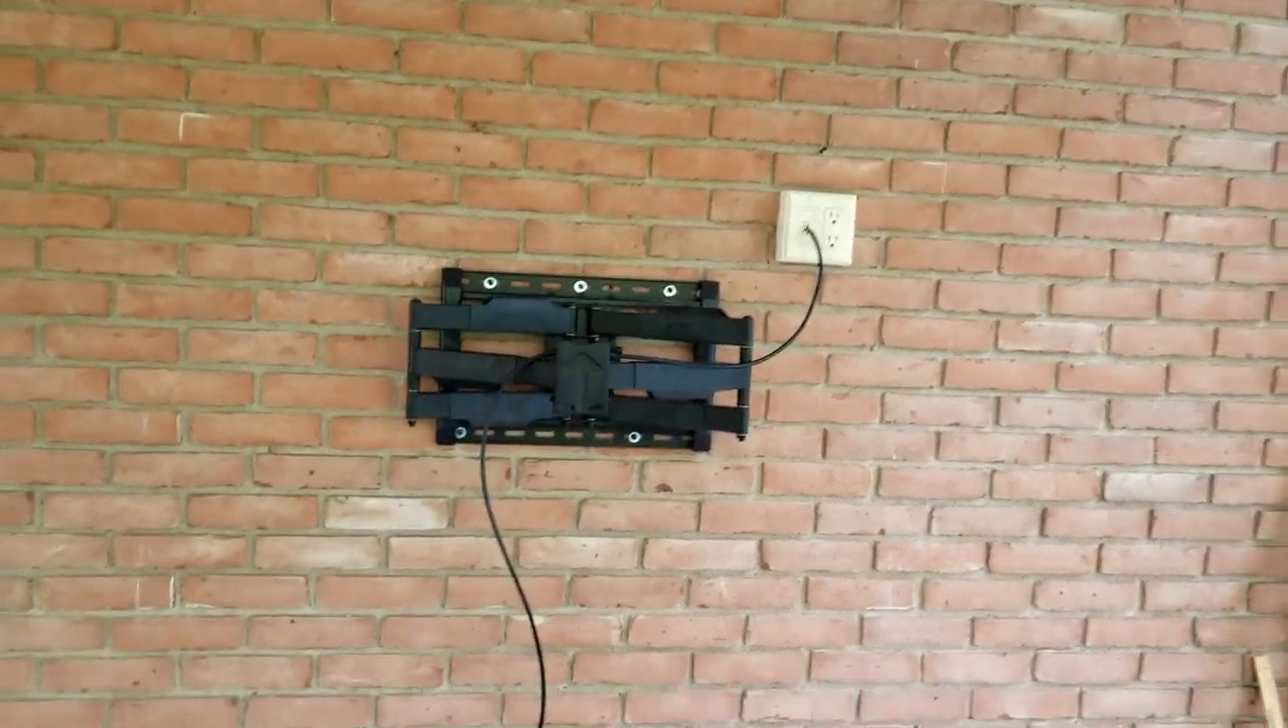We've got the outlet box on and the HDMI cable. We've got the bracket mounted on the wall.